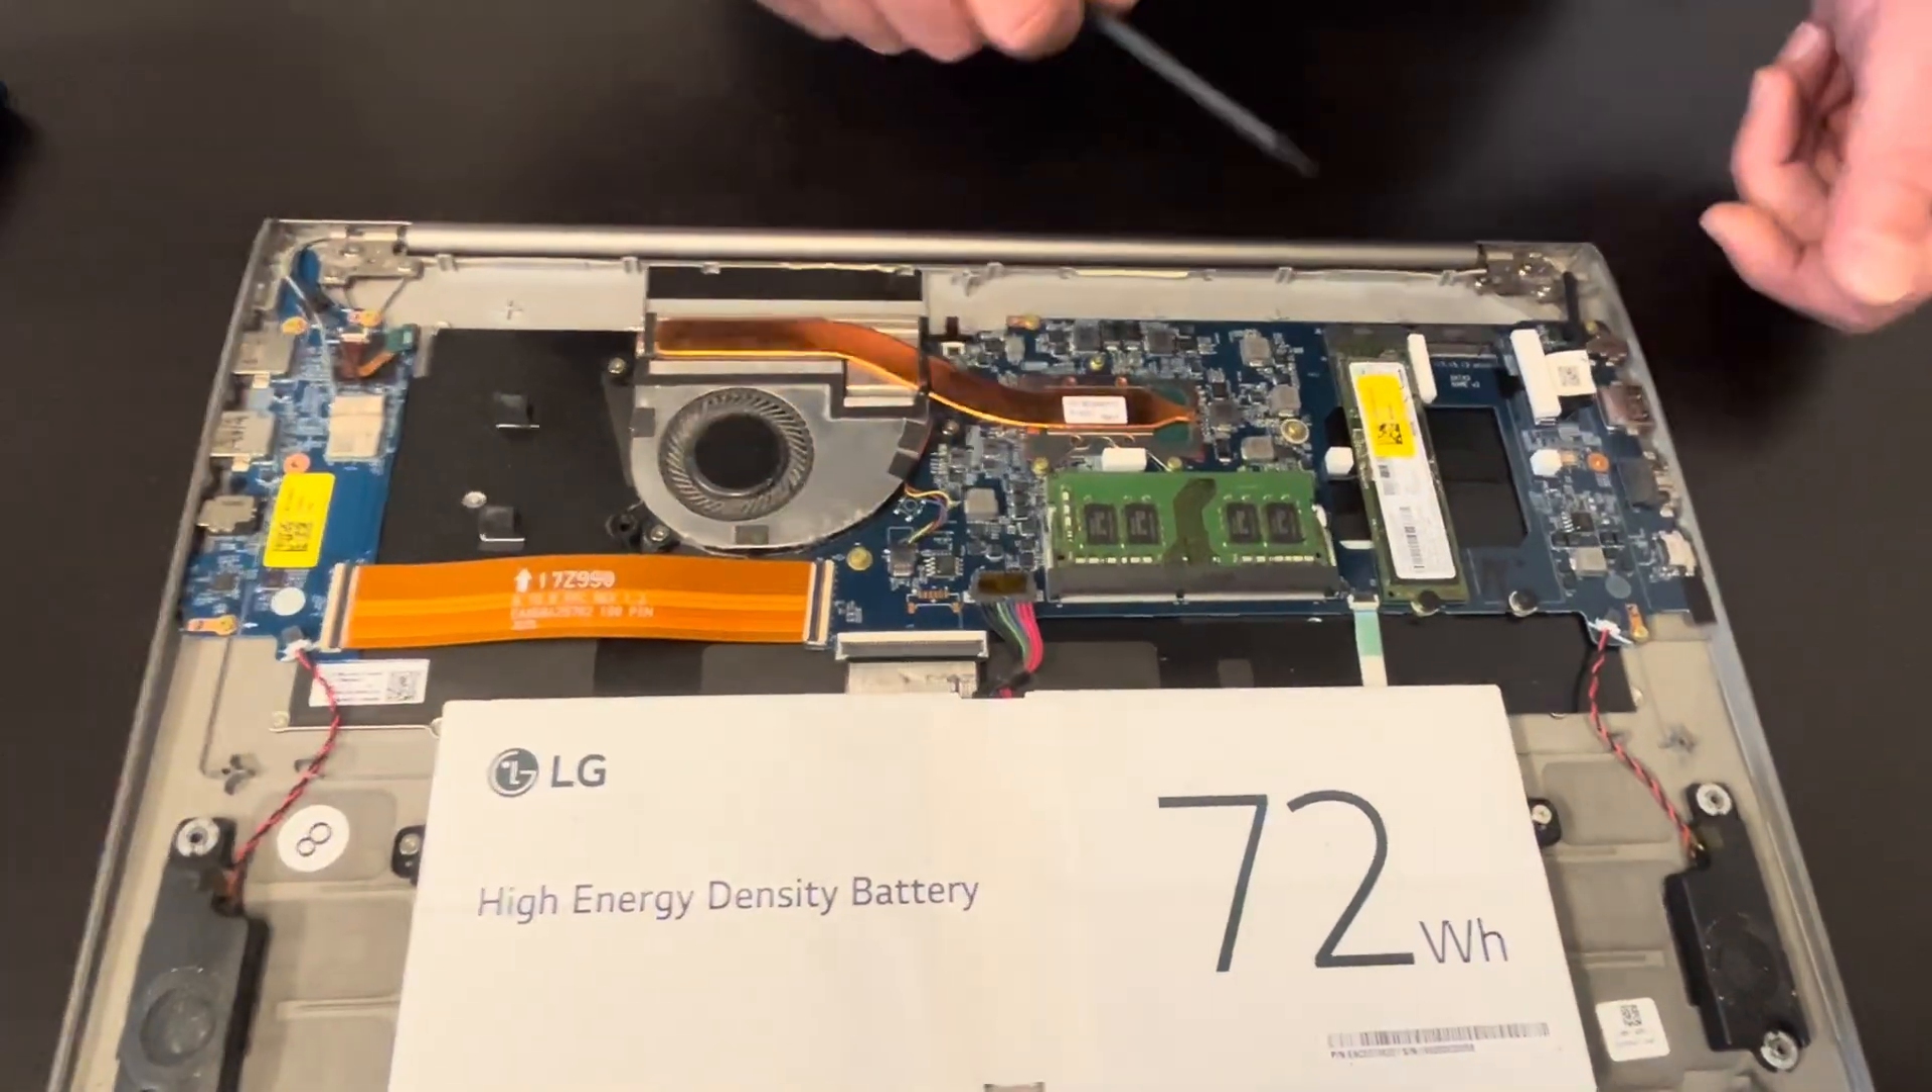Now we have access to the memory and to our storage.